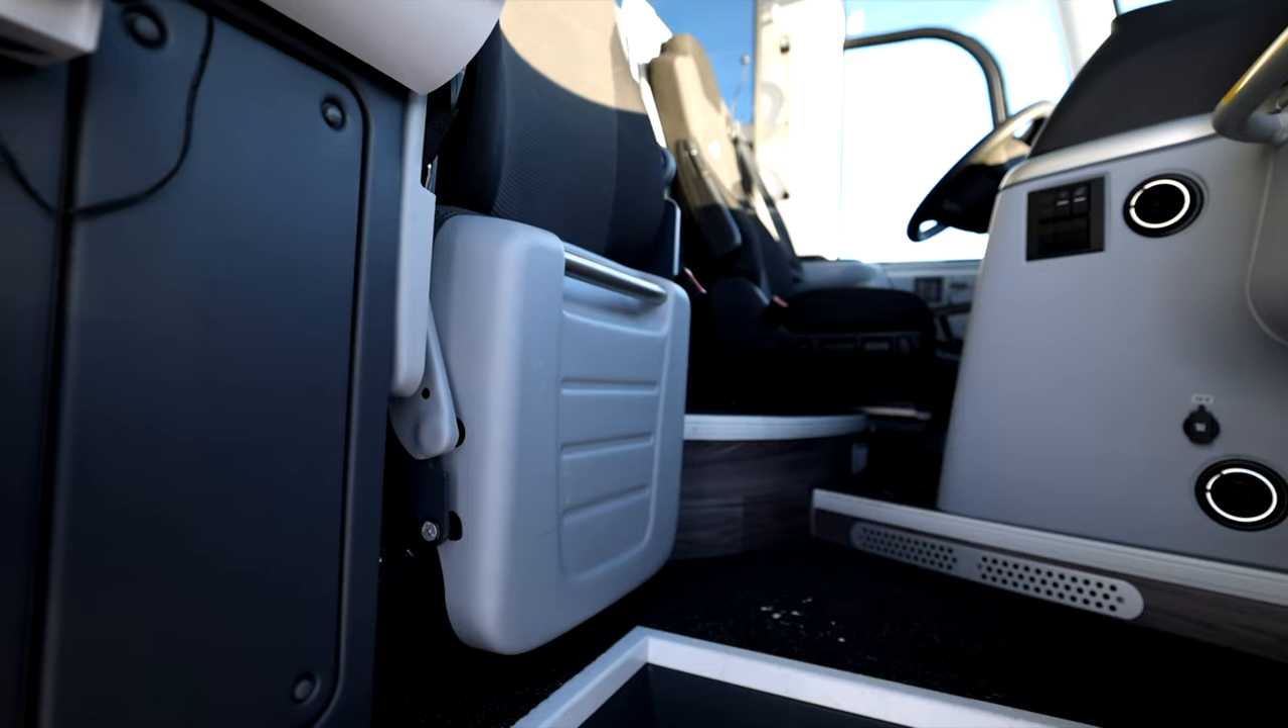And there's also some edges and this guide seat sticks out a little bit.